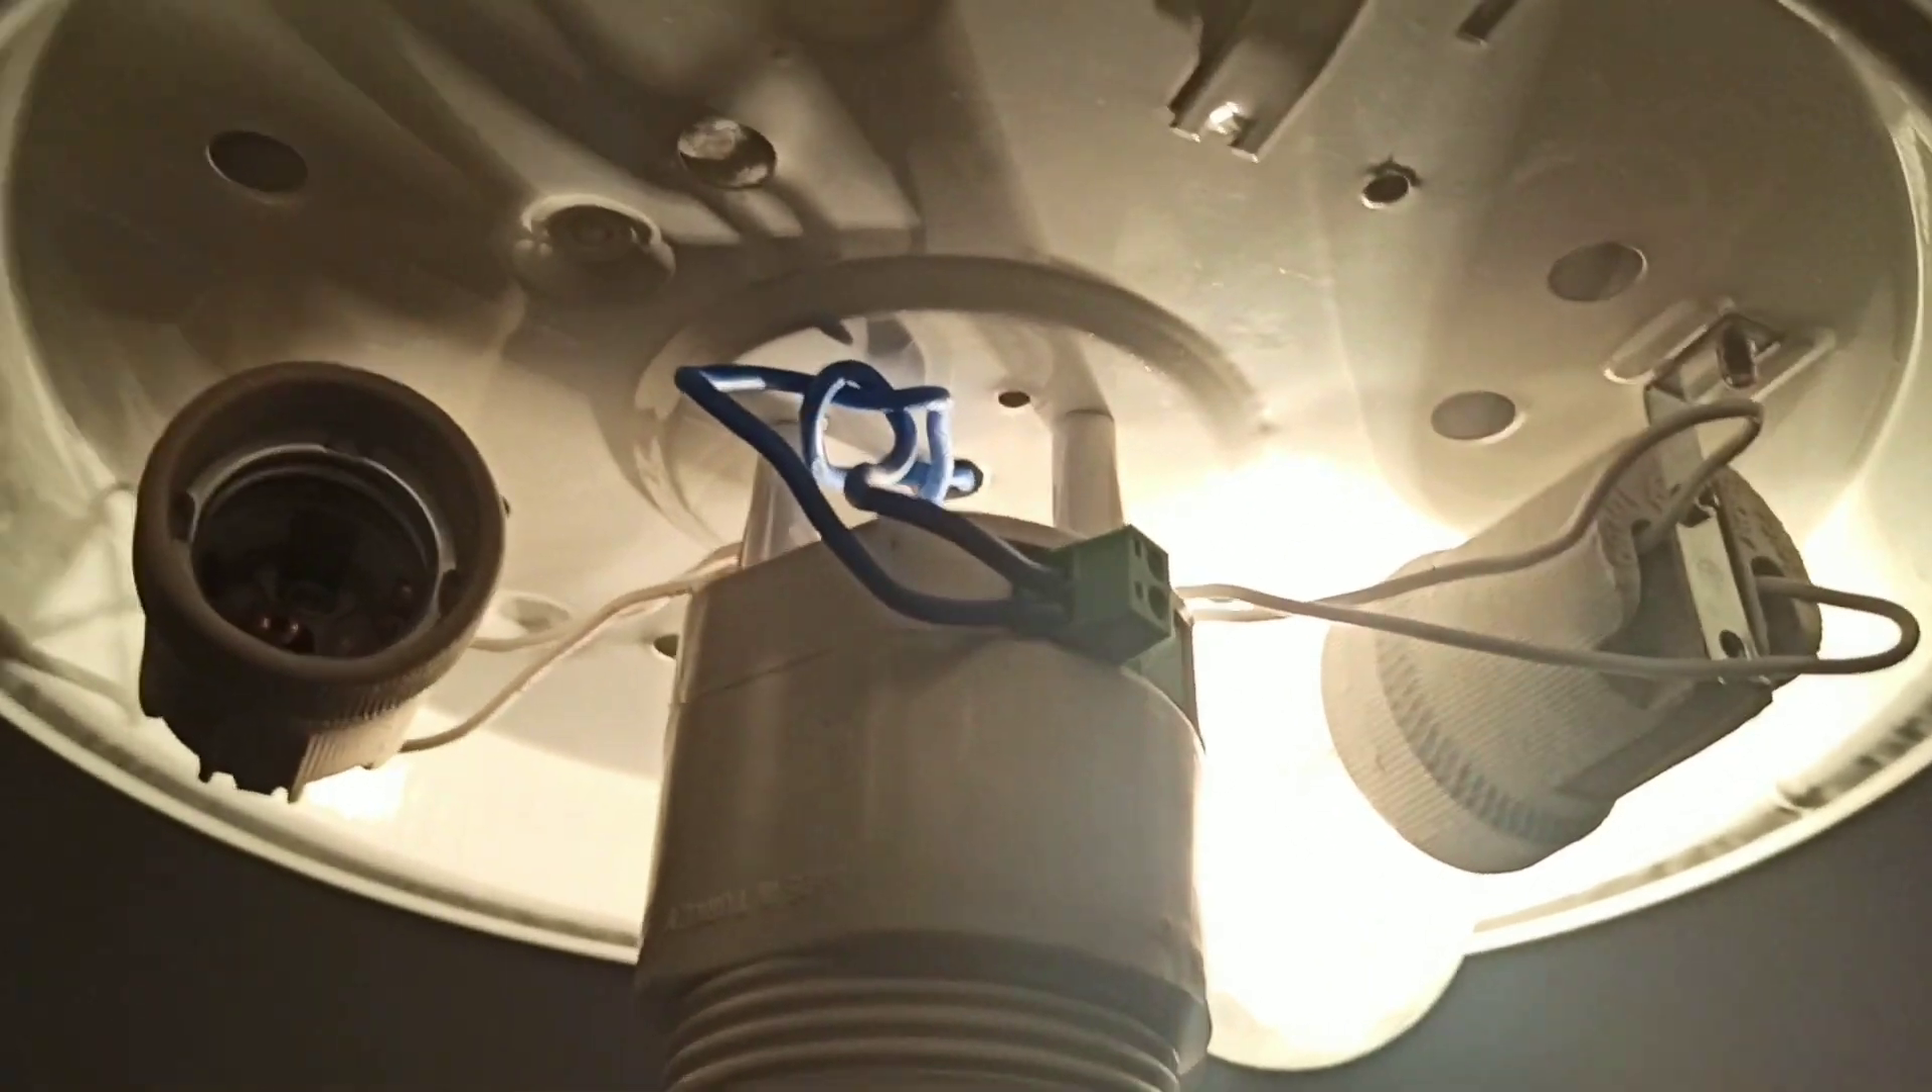Şimdi bağlantıyı yaptım ben. Ampül taktım. Elektriği verince direk yanmaya başladı.